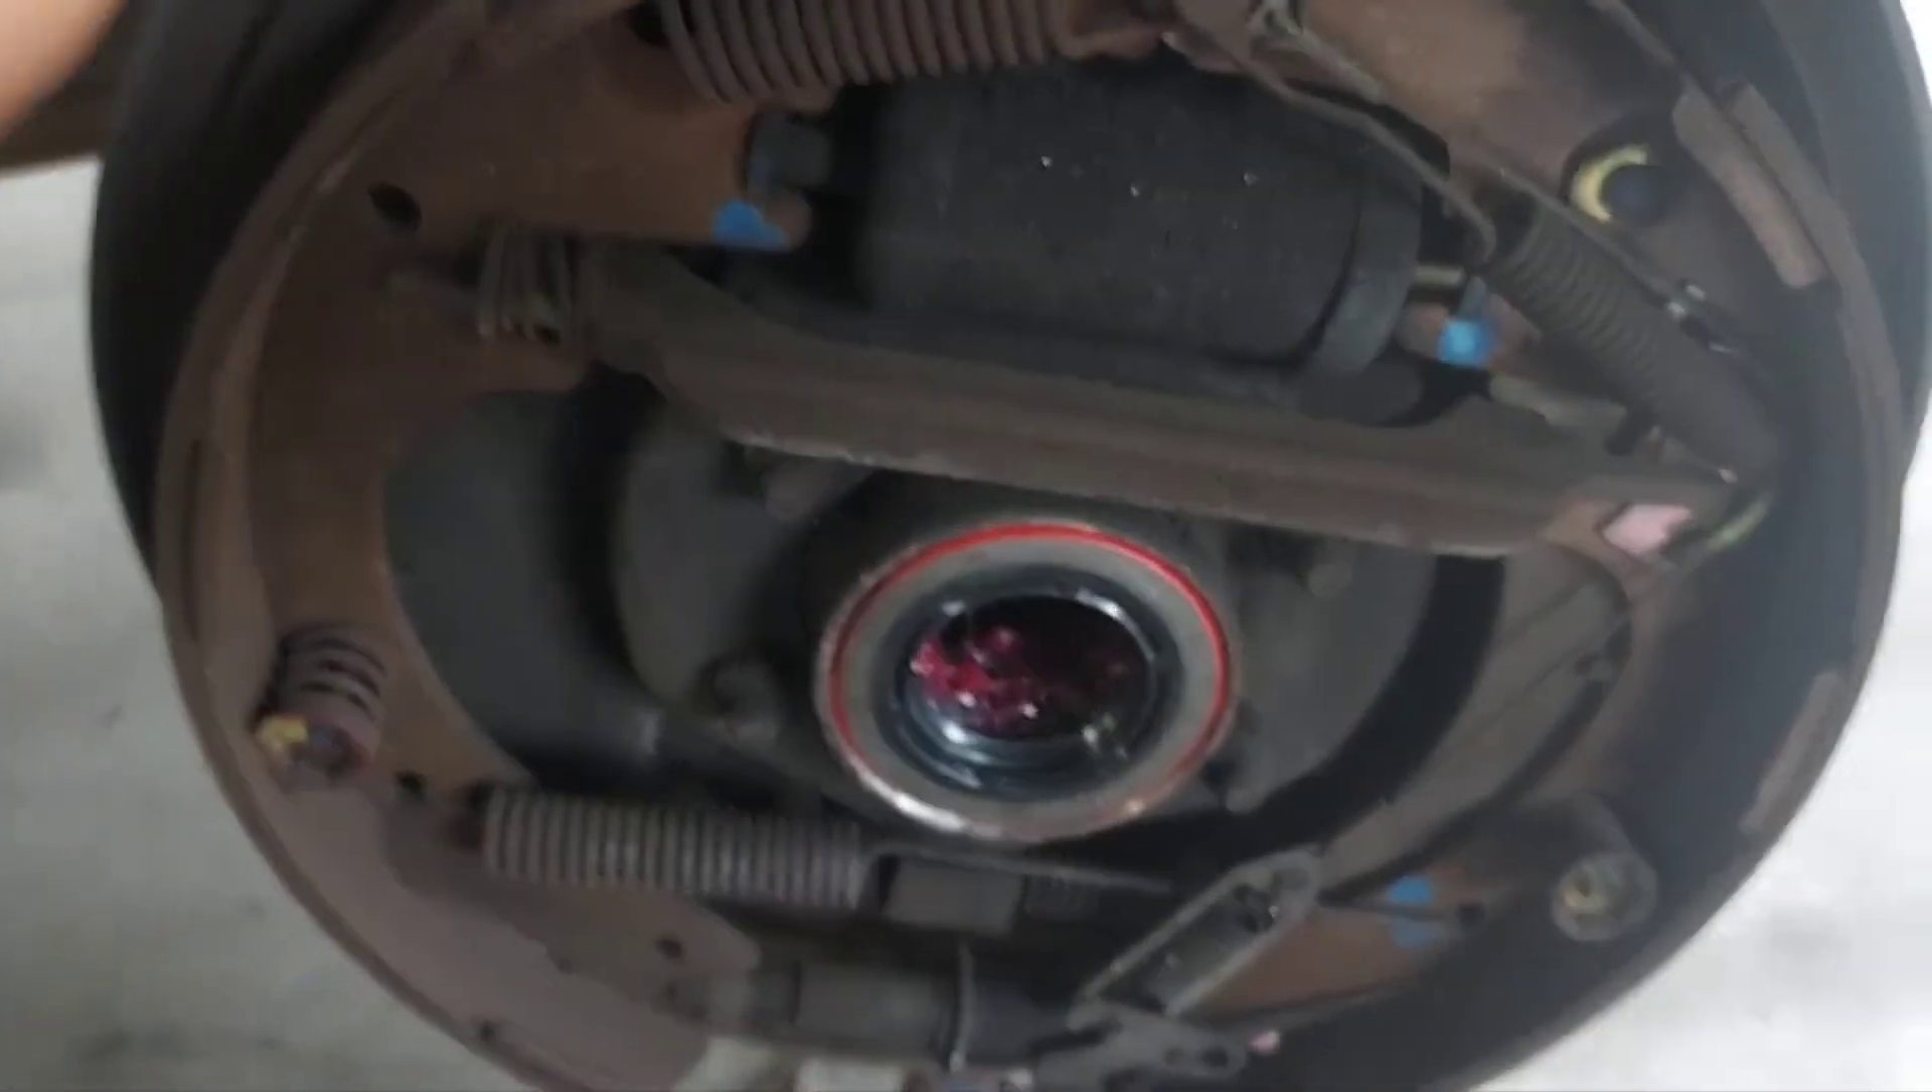Got the seal in got the seal in.